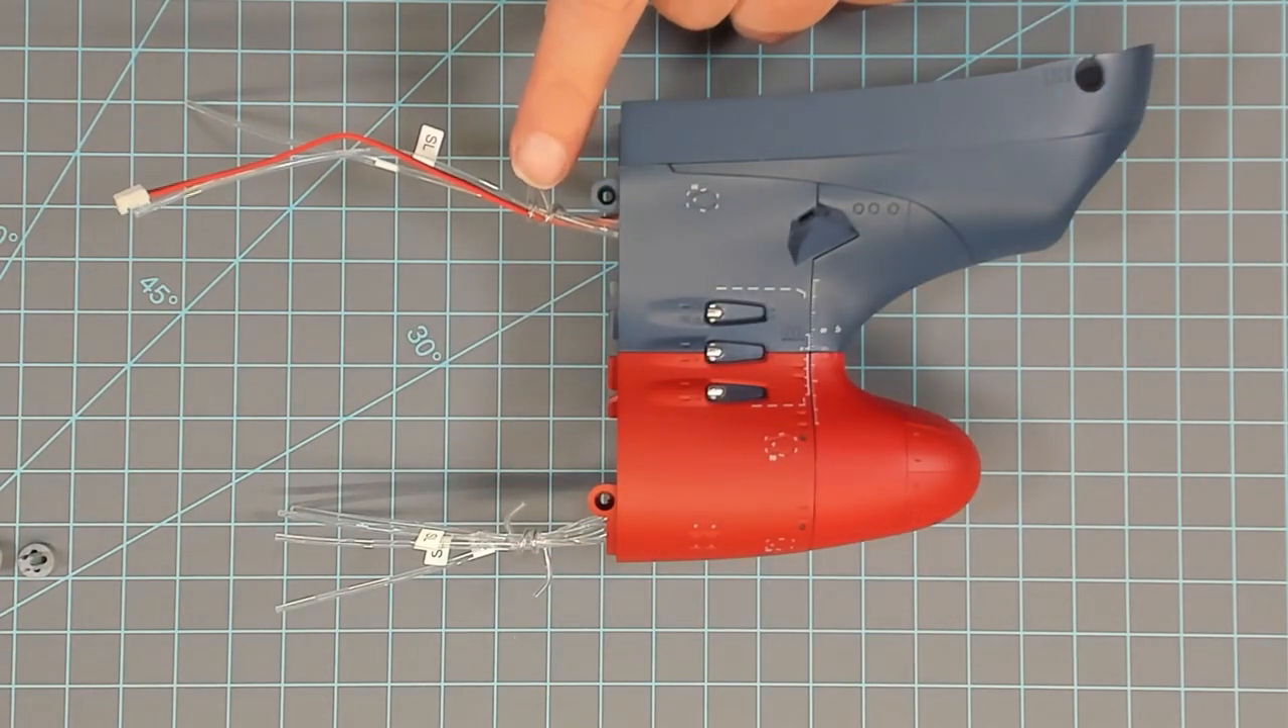So we've got our fiber tied together for the lower hull and the wires and the fiber tied together for the upper hull.